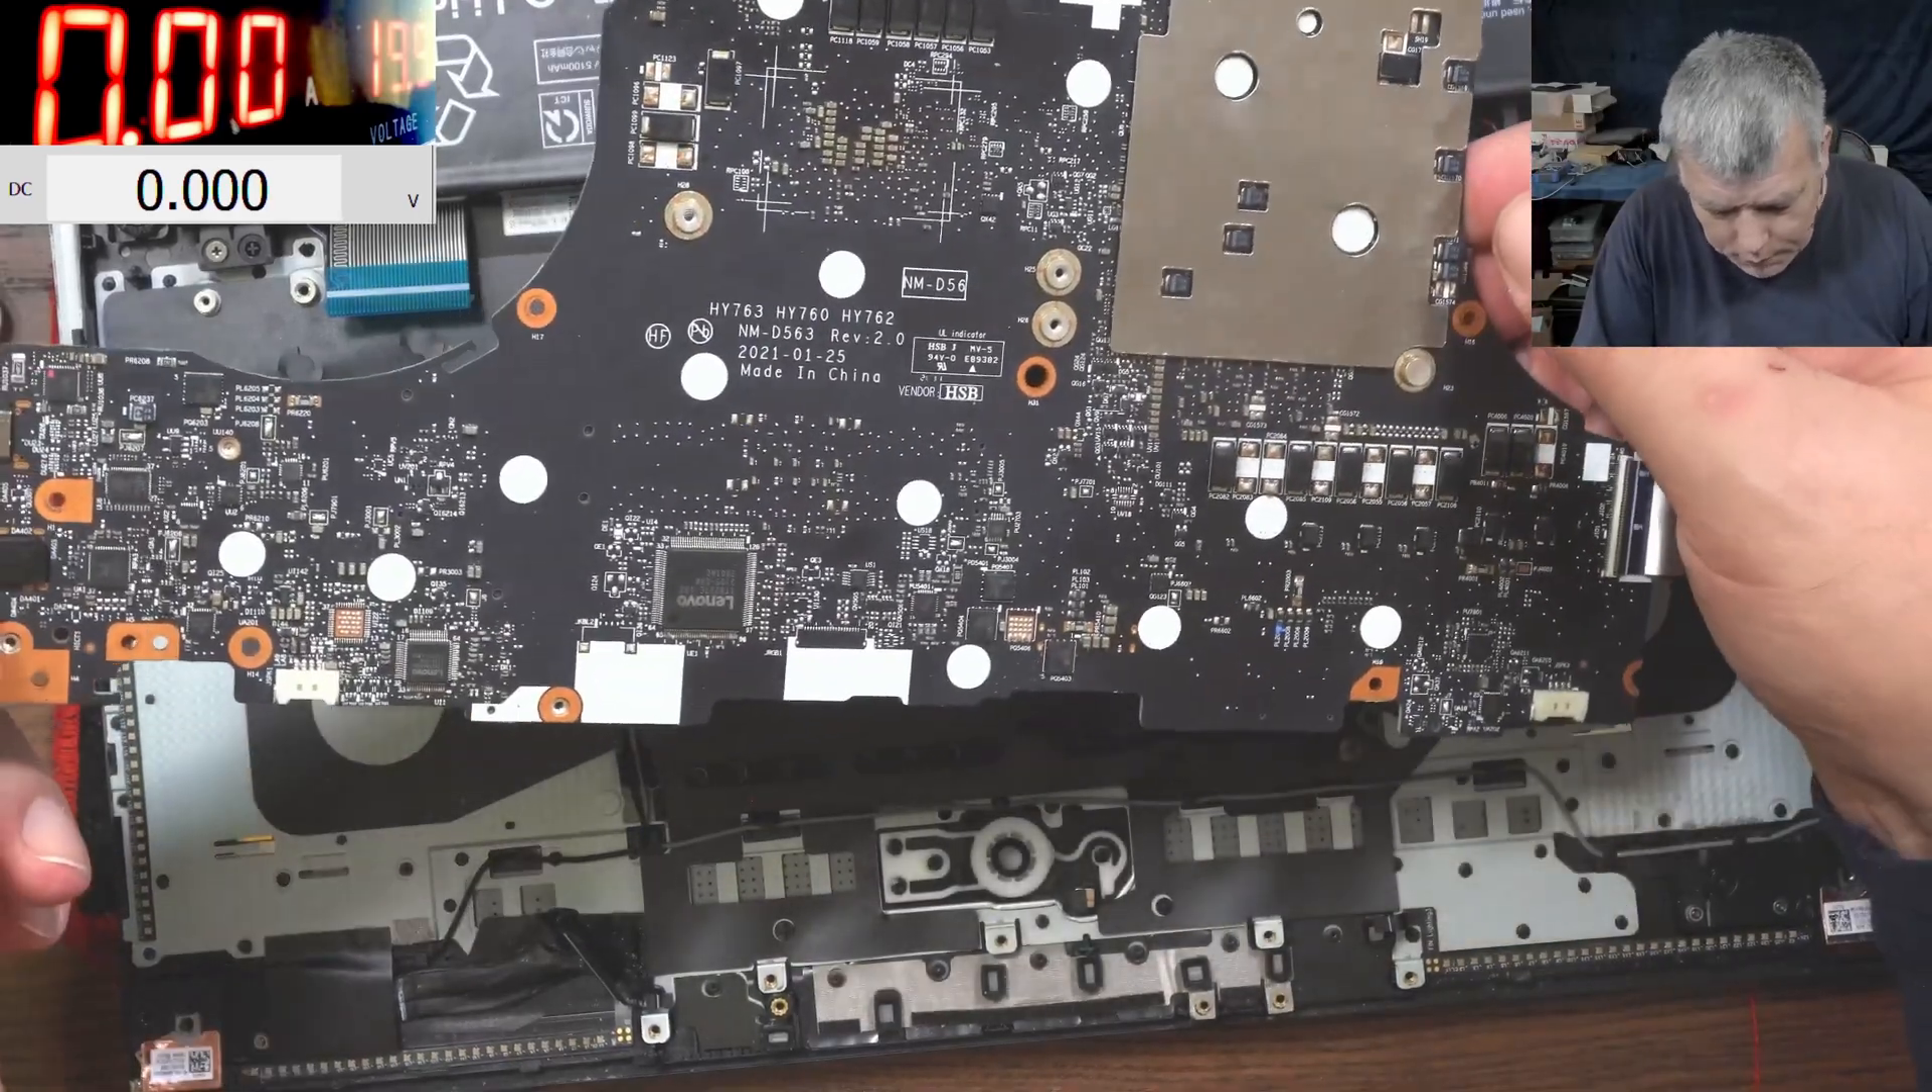Okay, so the board is out and it's looking good.